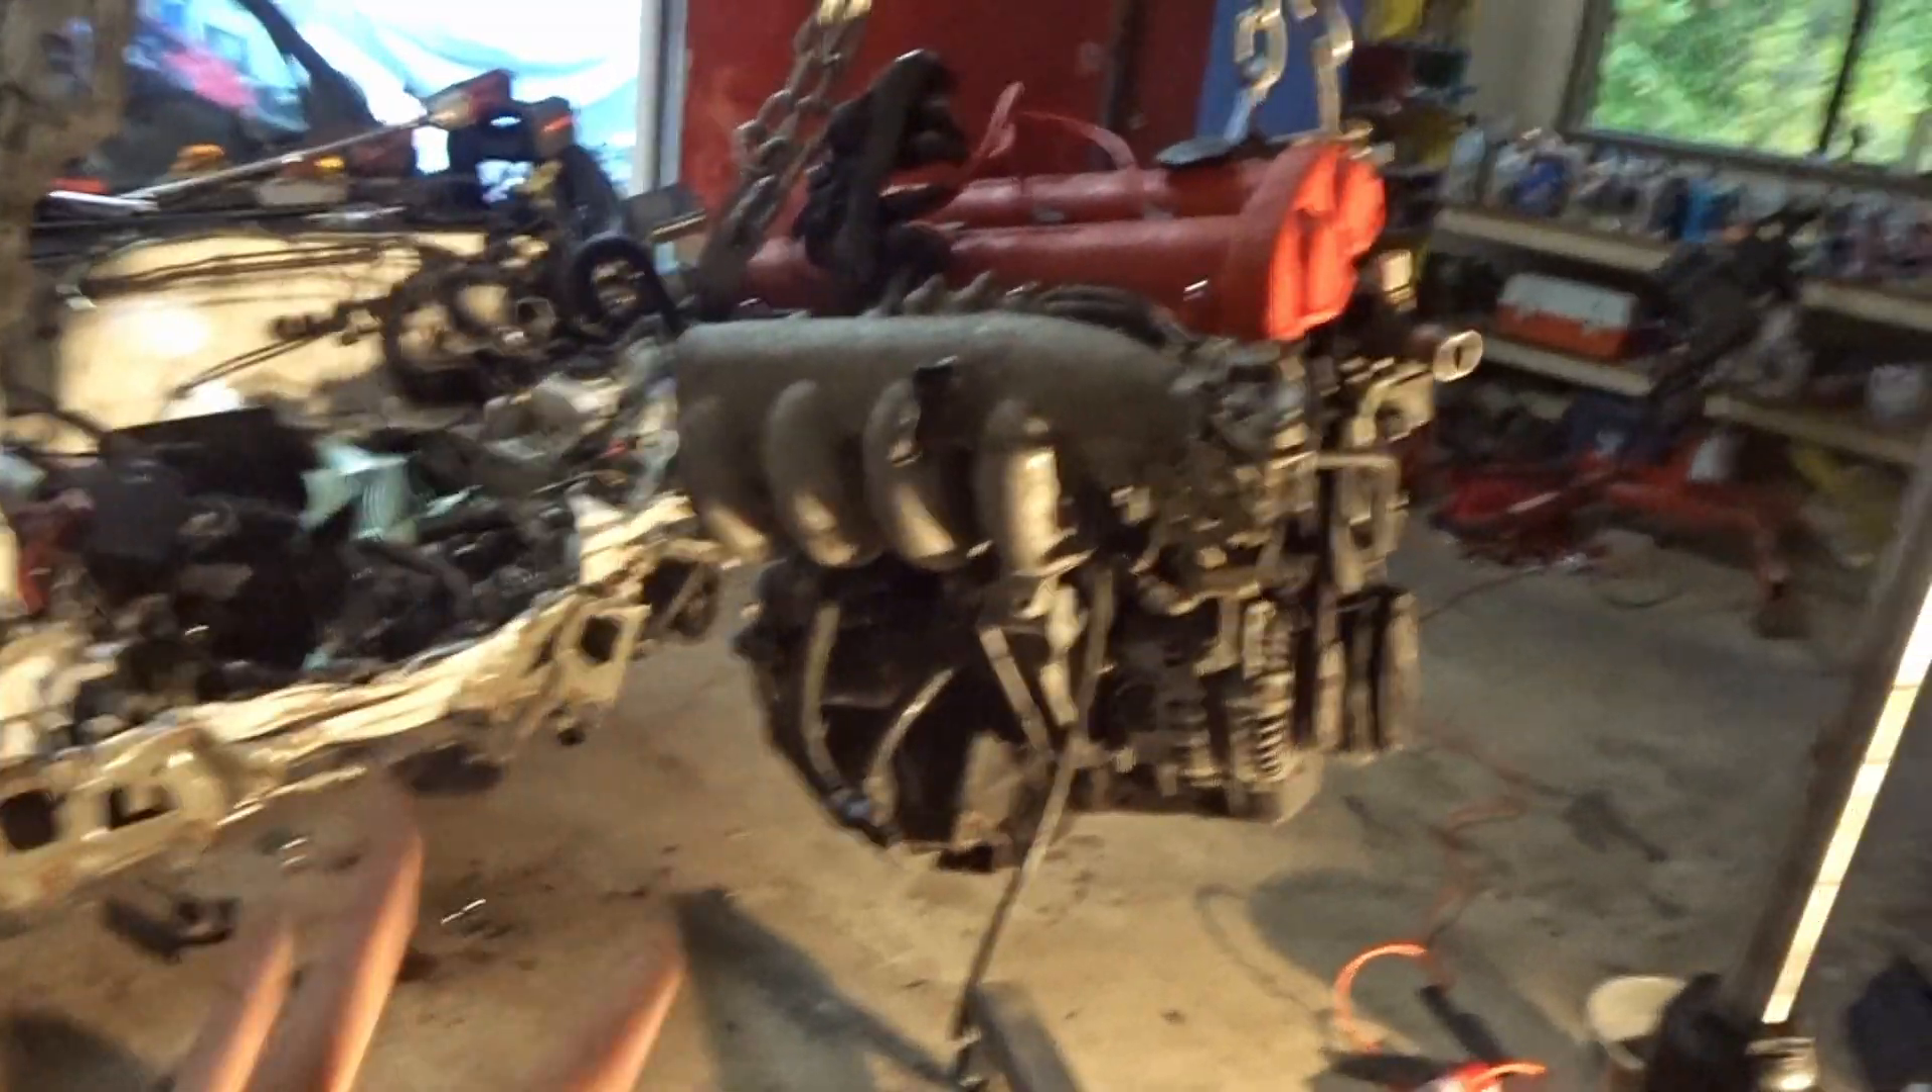Alright, it's been about two and a half hours since we last checked in and I have the engine out.